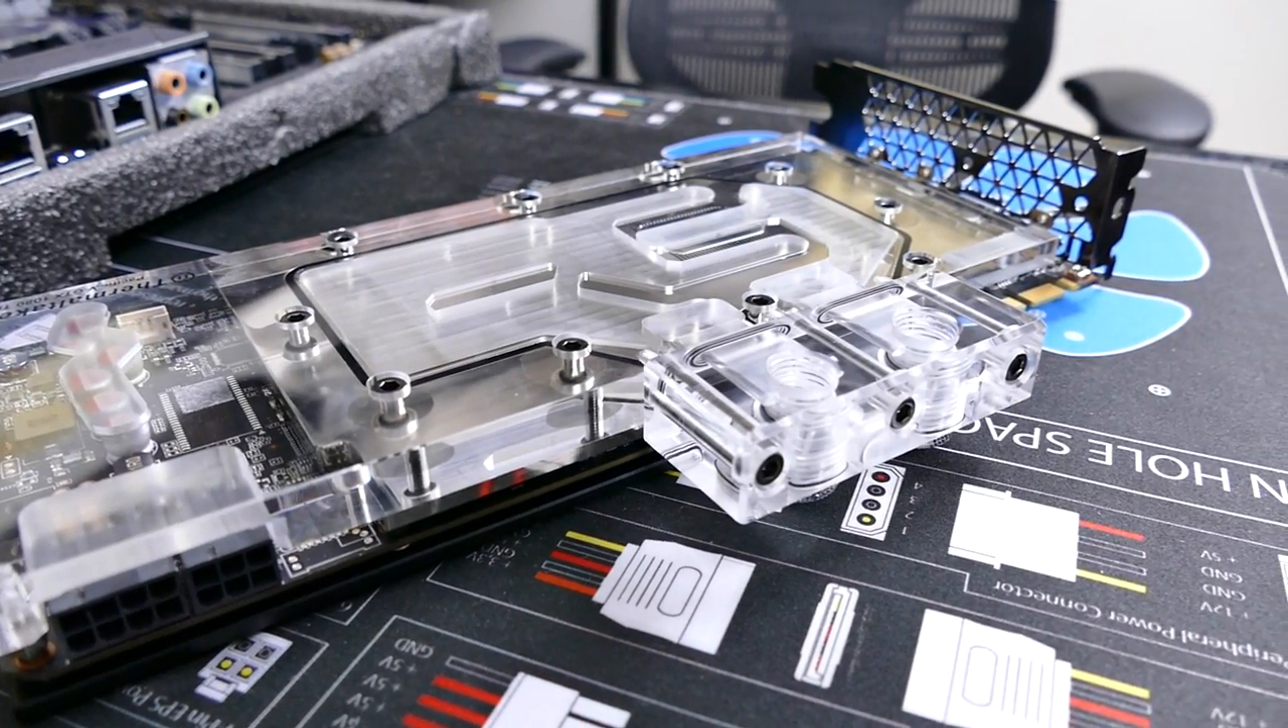Now disclaimer, I did not yet install the 1080 TI water block into a custom loop.